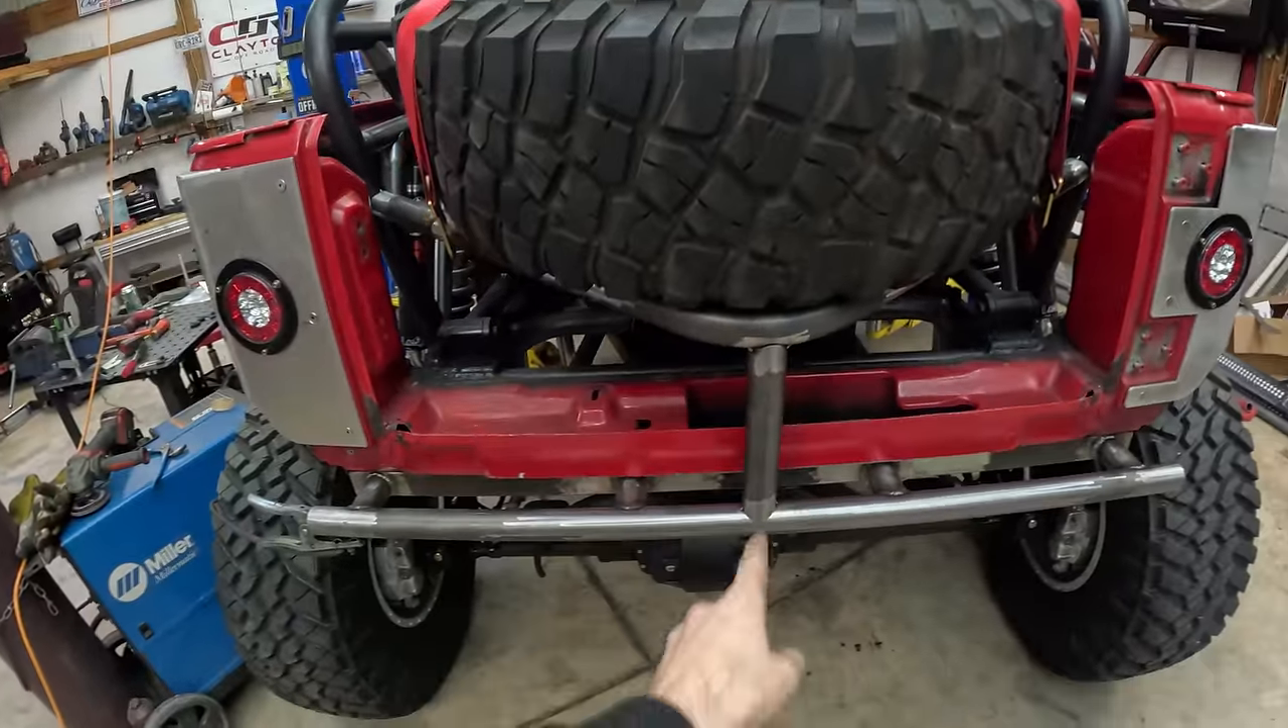Right now we just have one stanchion right here so we can slide a jack in the pocket there.